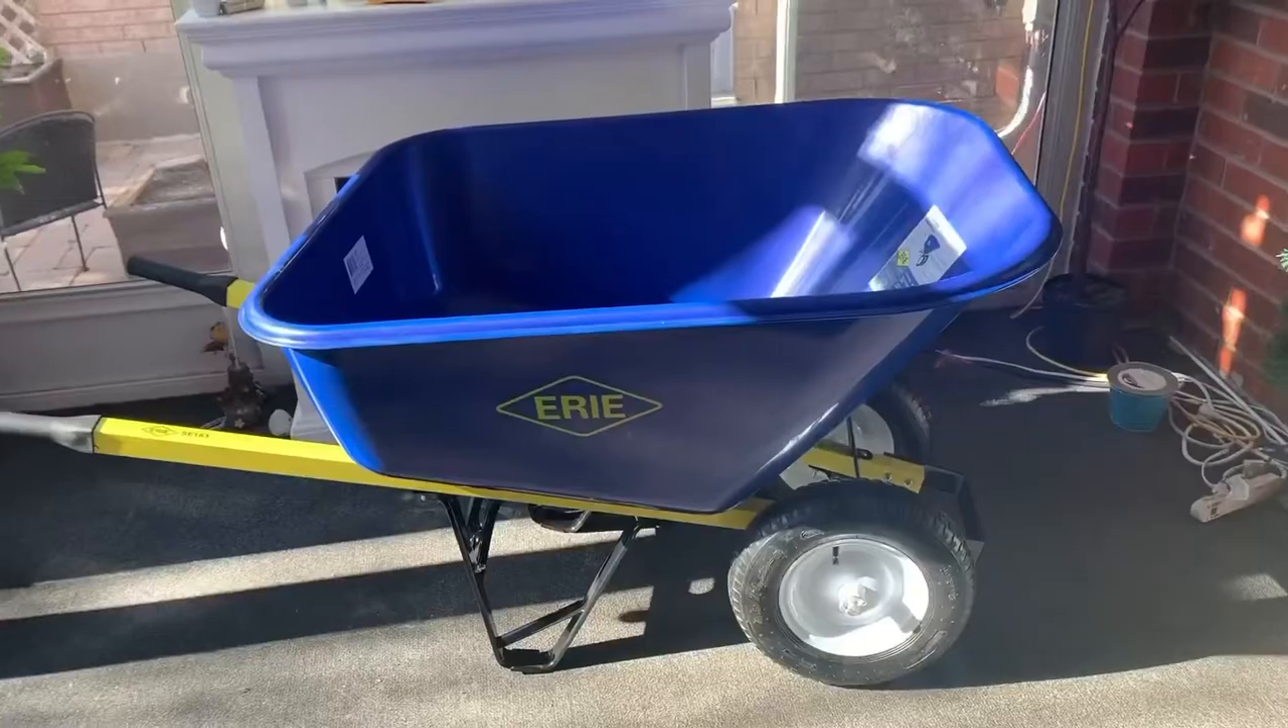Okay, so now we're done the assembly of the Erie SE -163 Farm Barrel.